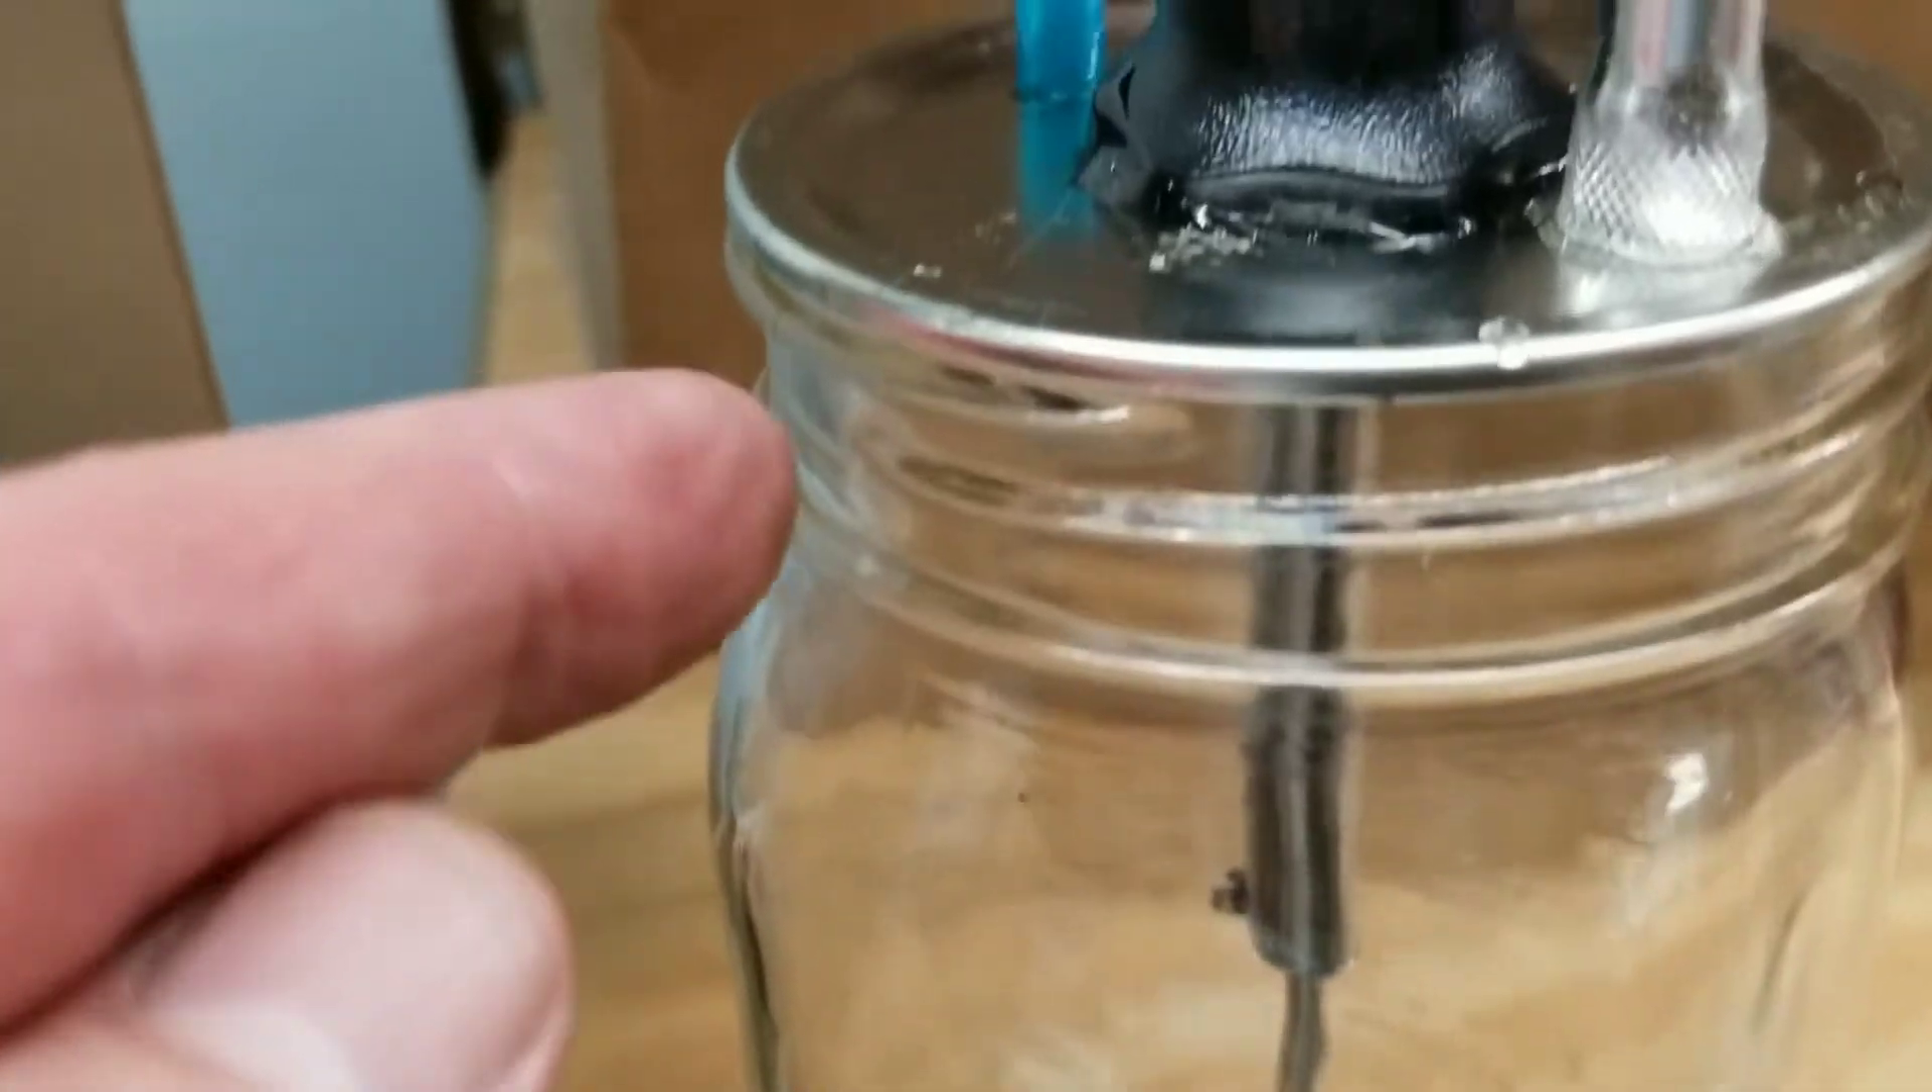Of course, I don't have the little lock ring around here yet.